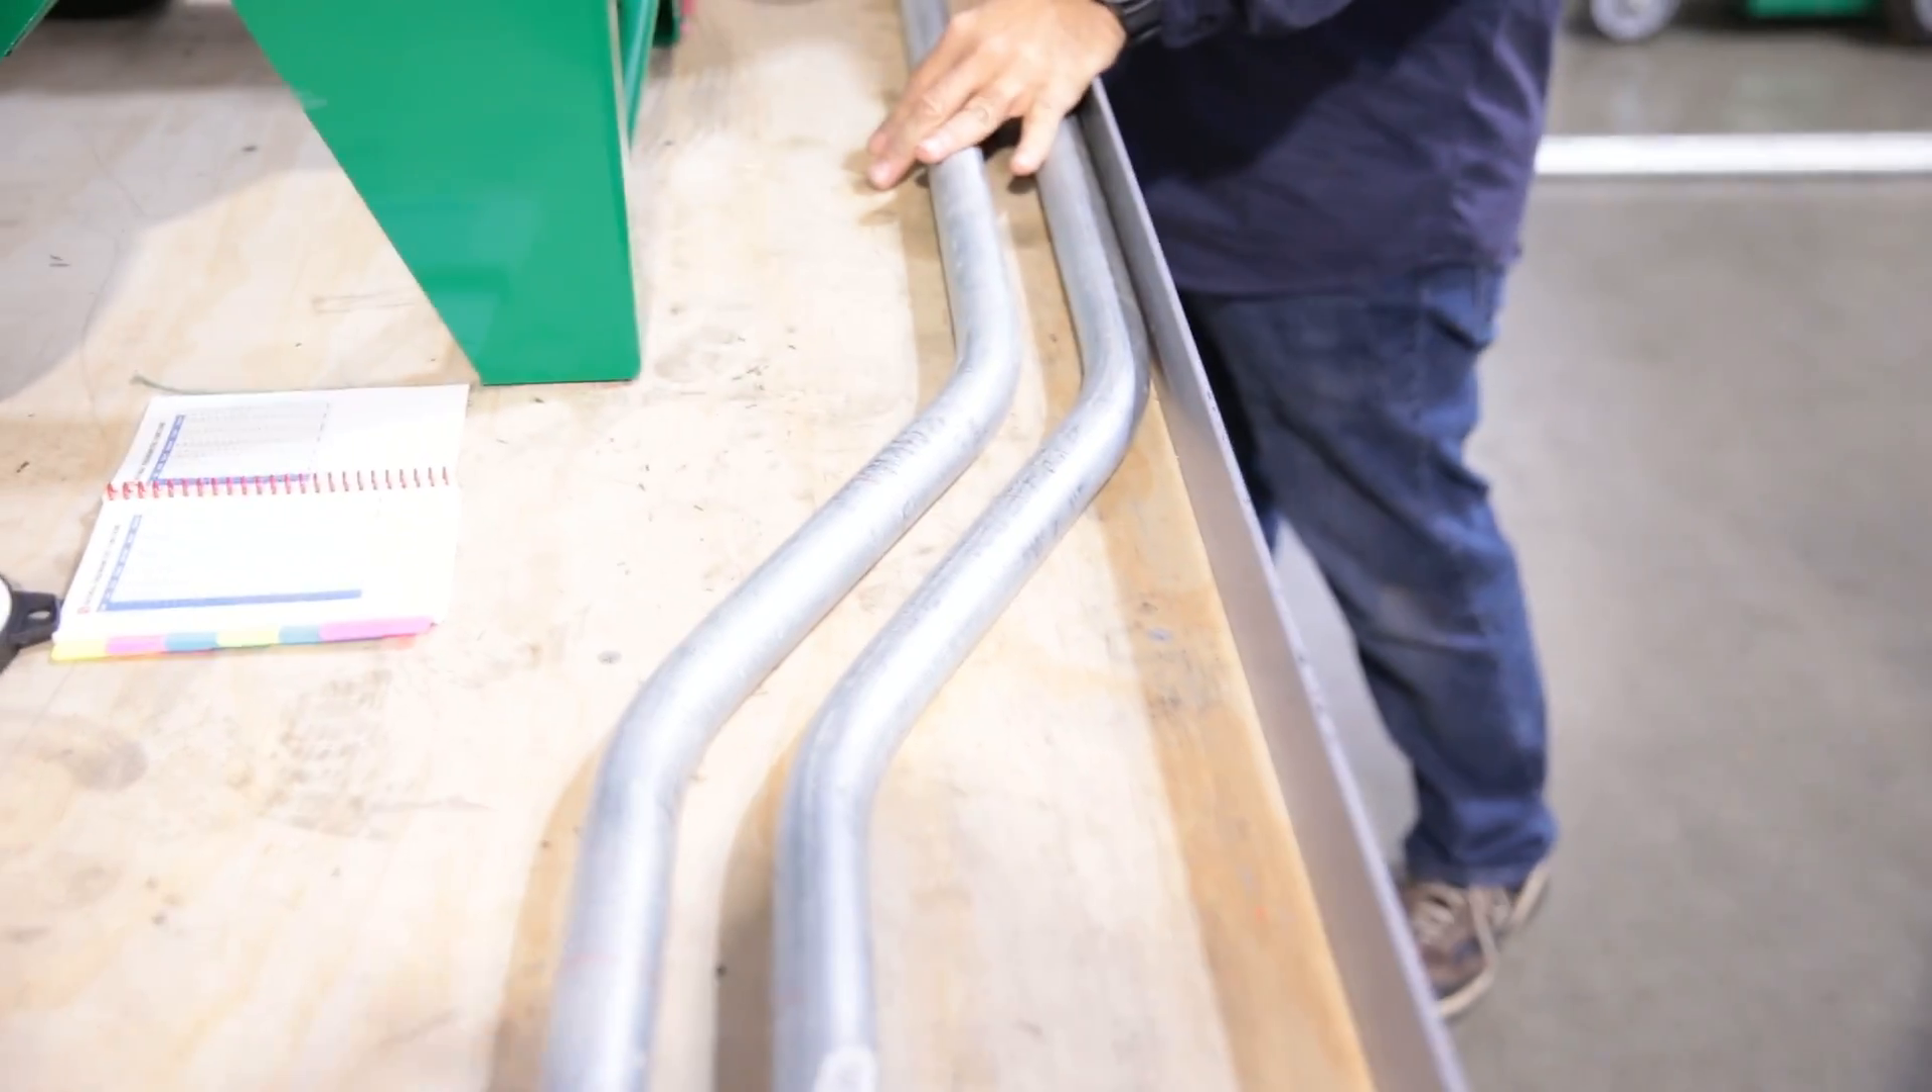You can see that my gap stays pretty equal all the way through the bend.